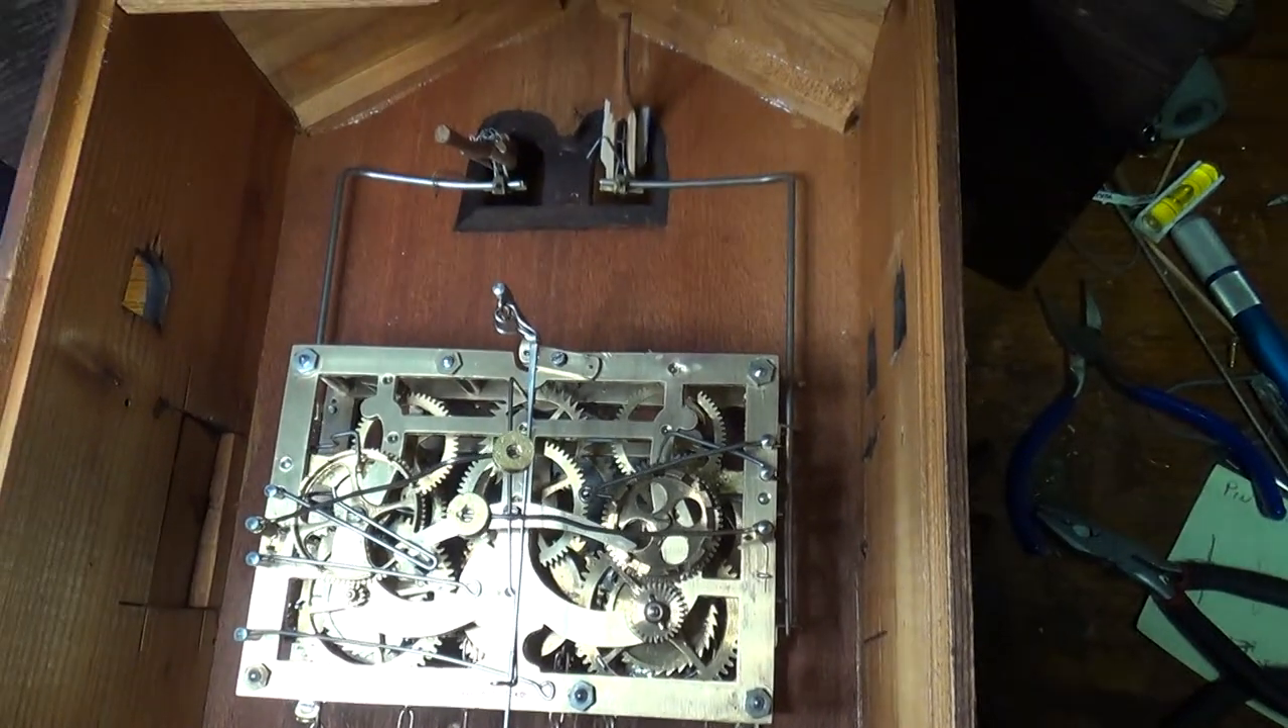Okay, I have the movement mounted in the case now.